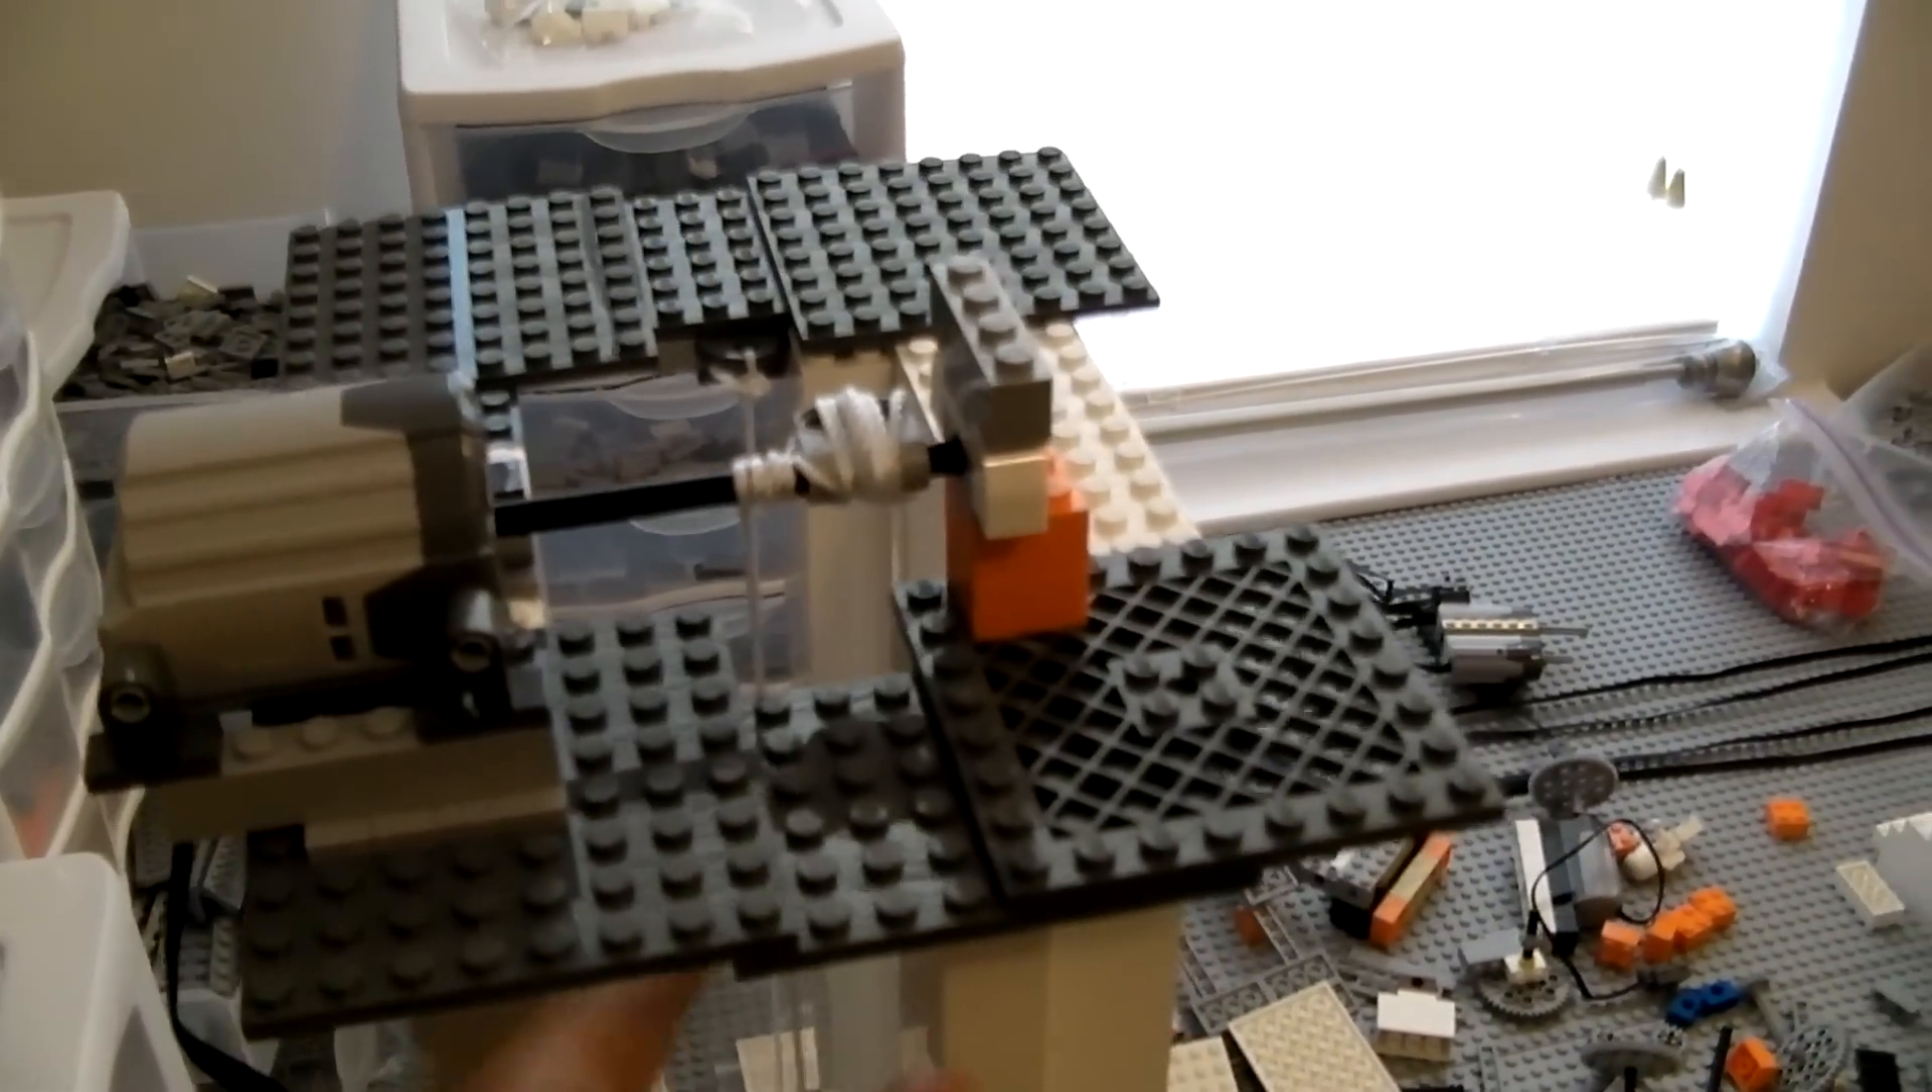I've got the extra large engine up on the top. And that's connected to a string that runs down.